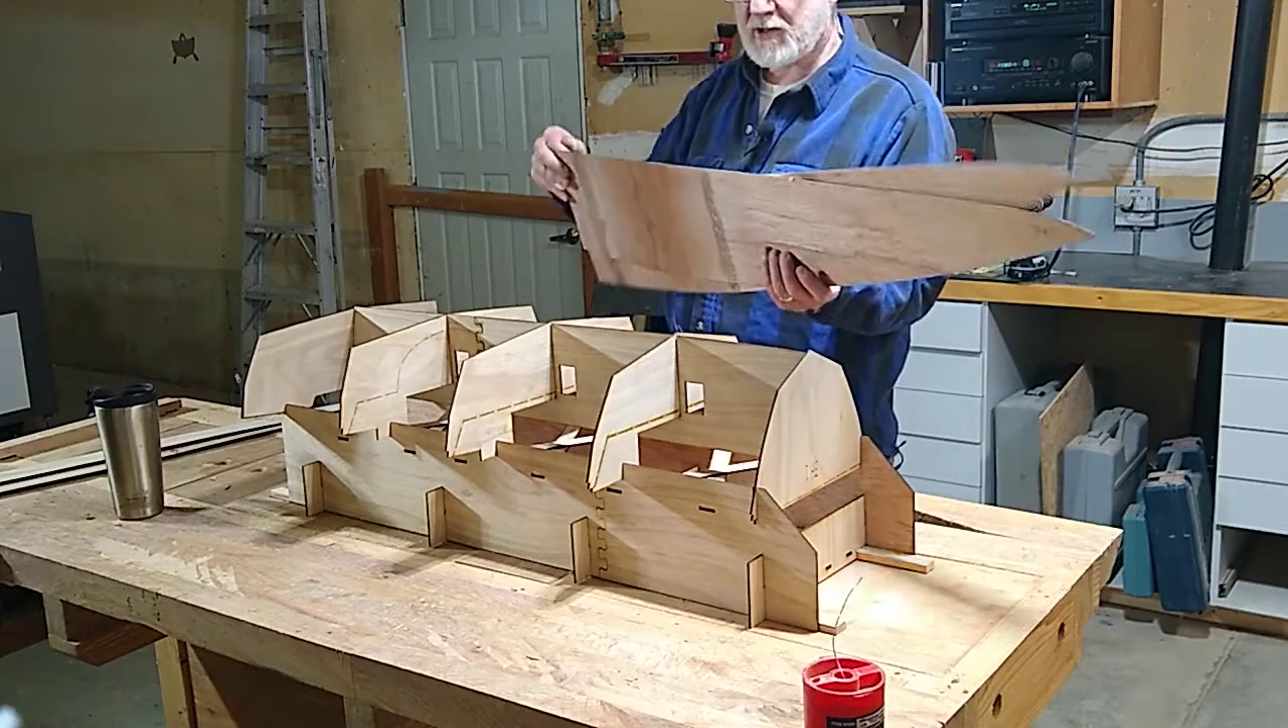Here we are again back on our shop floor with our construction jig with all the bulkheads erected in it.